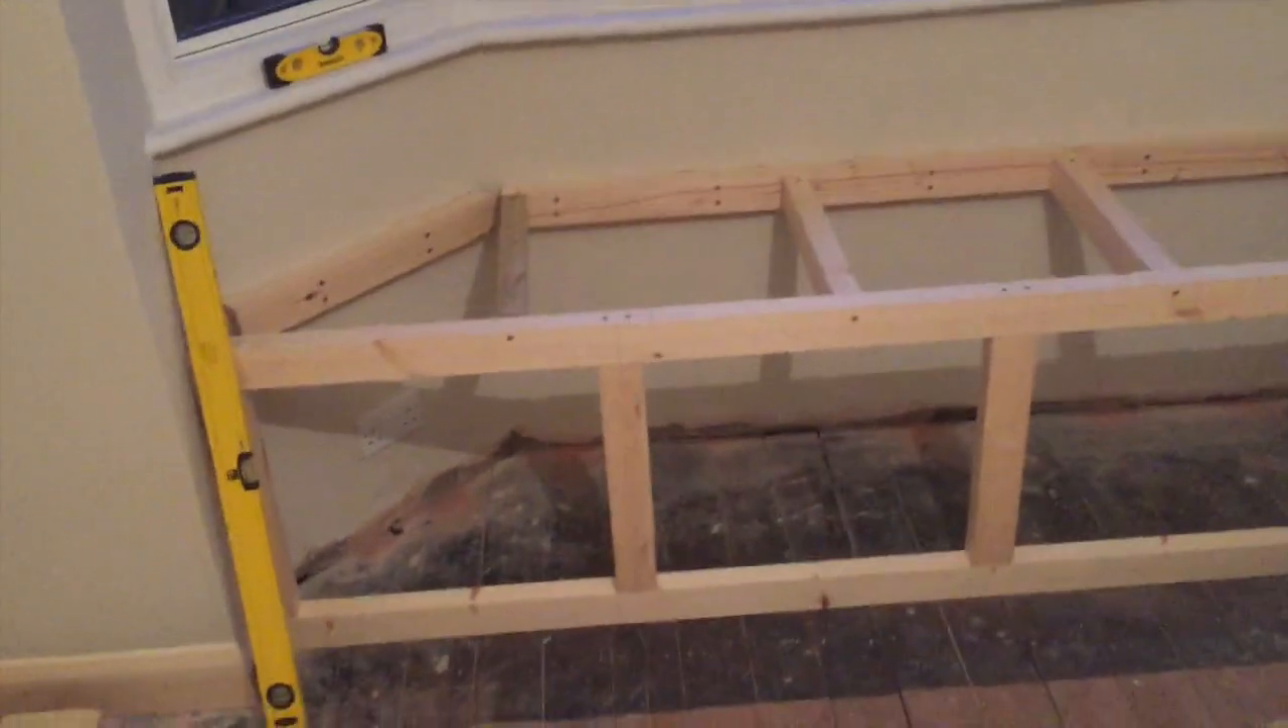So, now I've added some cross beams.